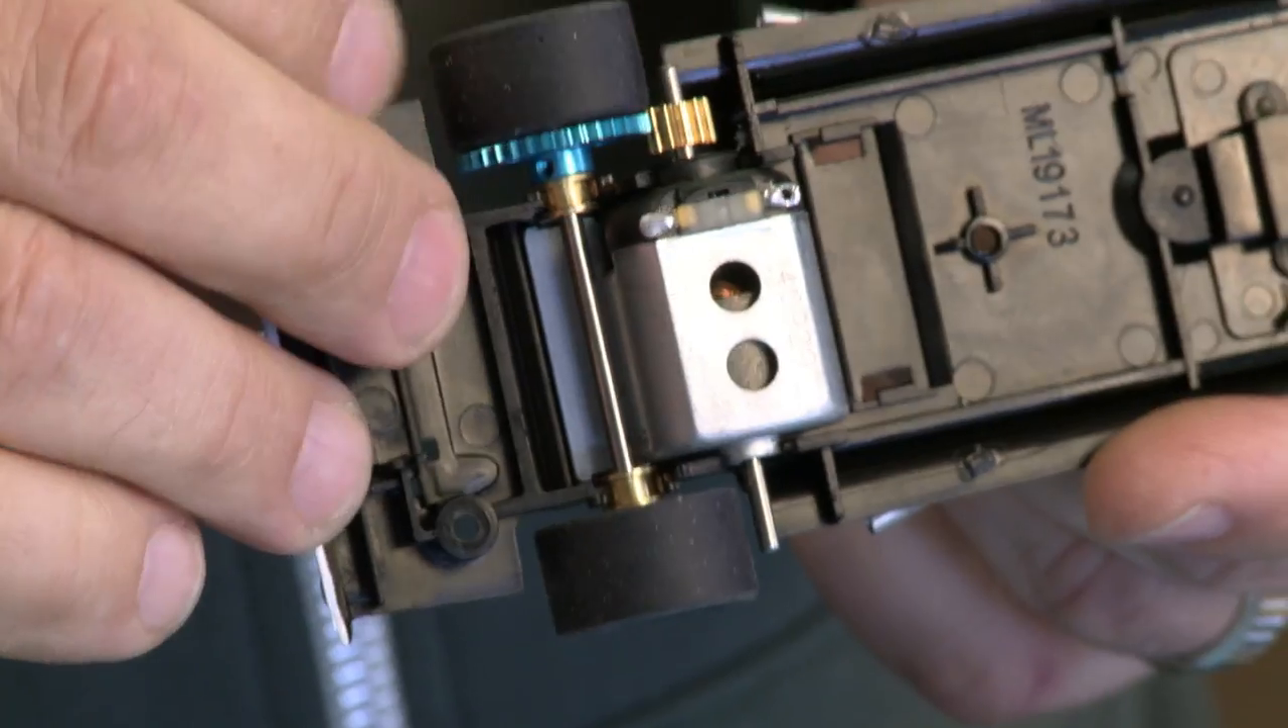So for all practical purposes my motor and axle, rear axle, are all reassembled.